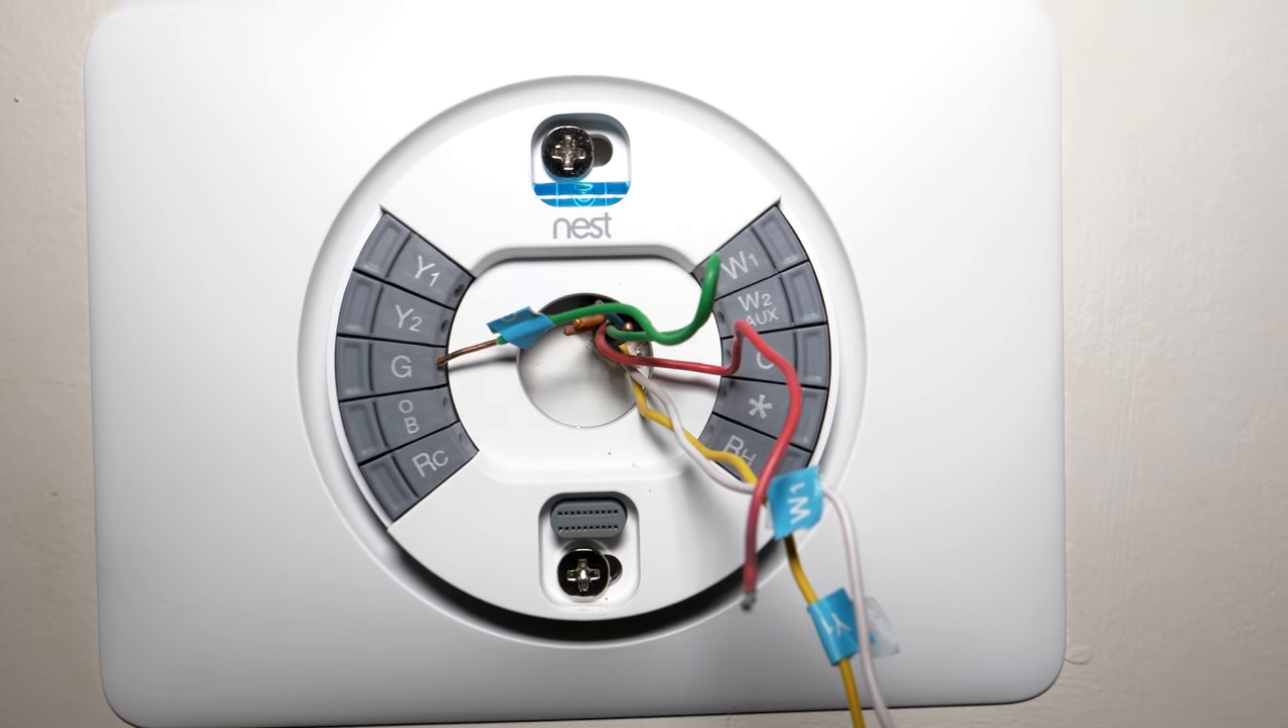So we got the plate in.